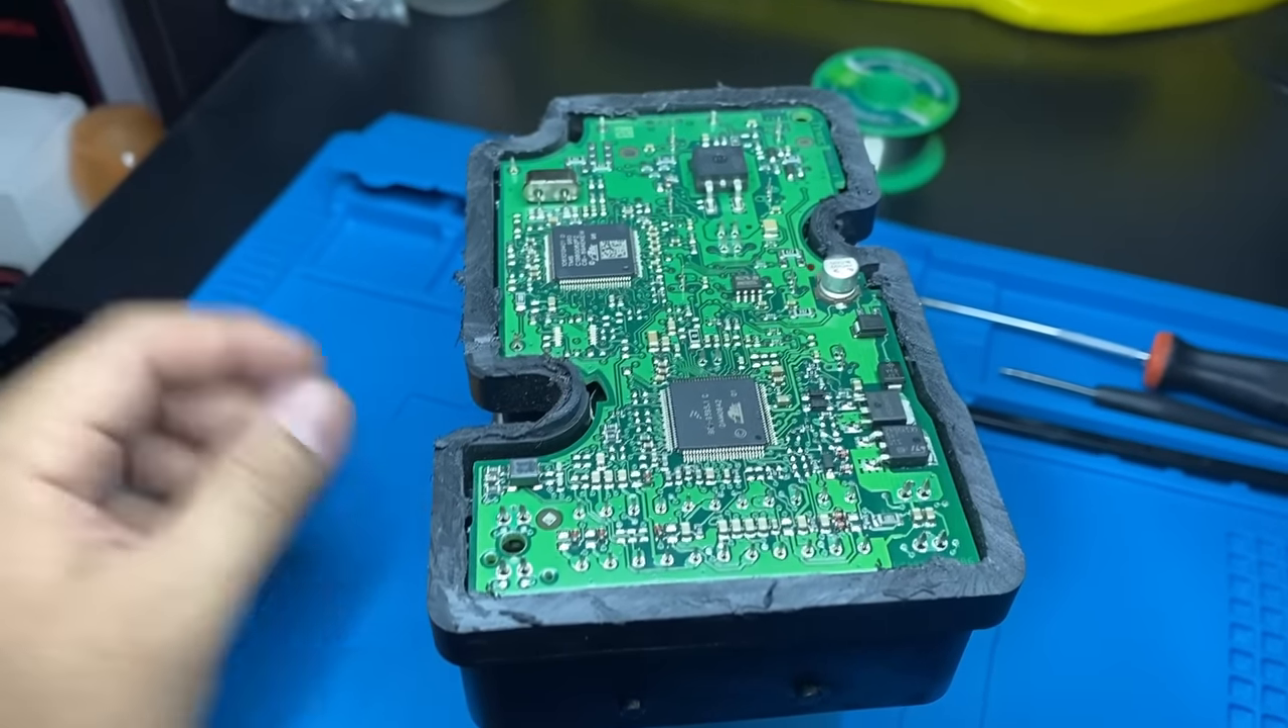I managed to get this ABS module opened up. I did, however, have to use a rotary tool to cut around the edge.